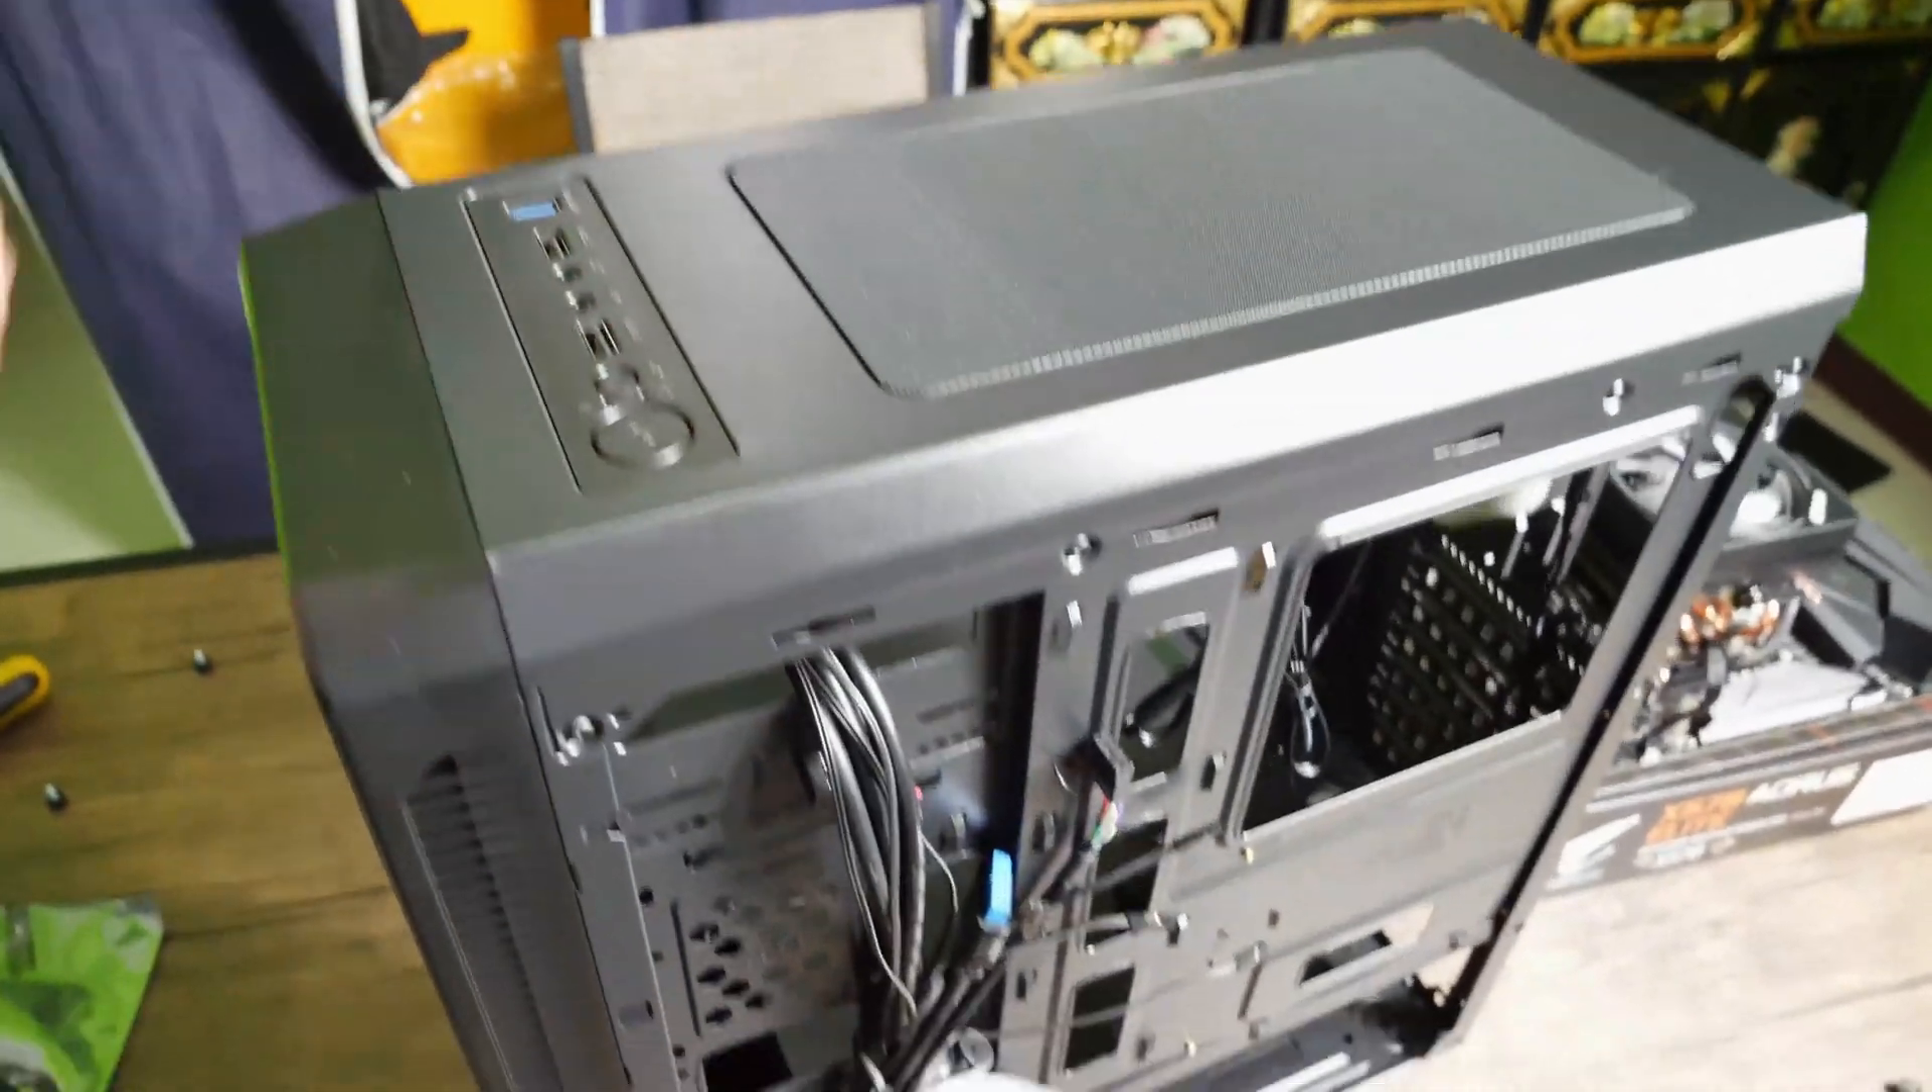Okay so as you can see I've had to slide off the rear side of the case here because all the cabling is hidden in this side.